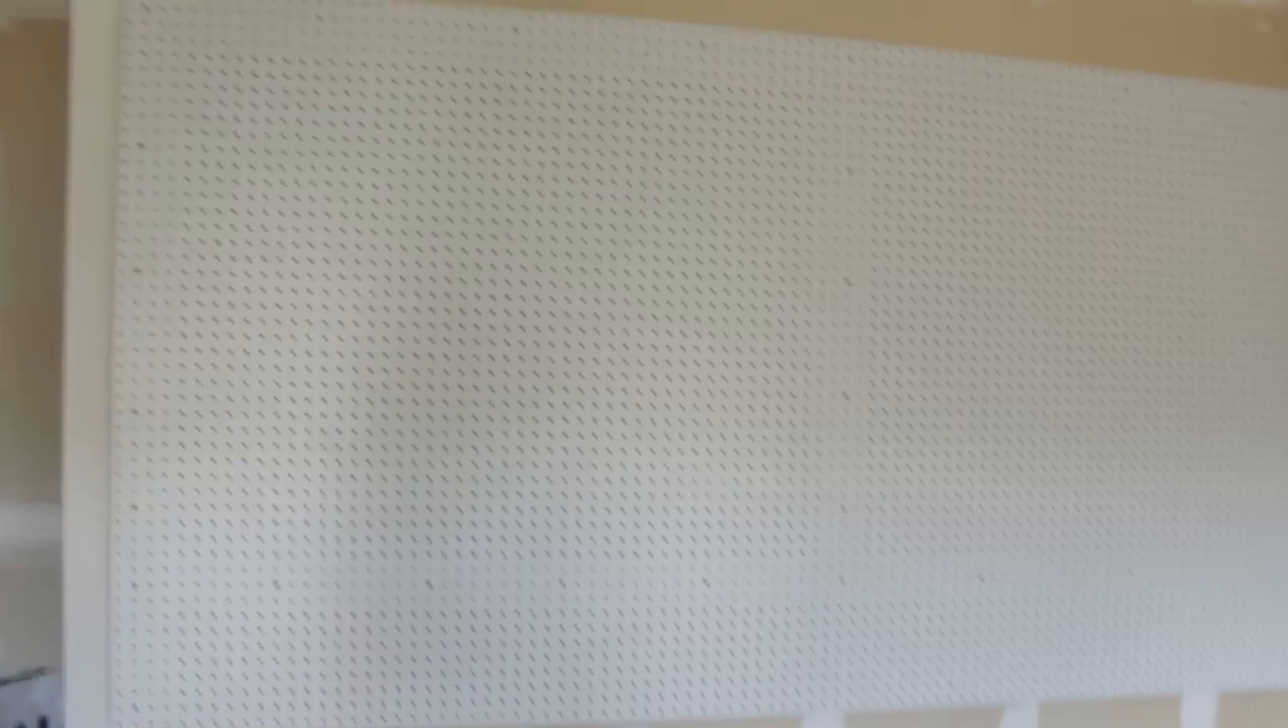All righty guys I got my pegboard installed it looks beautiful you guys can do it too it was super easy took about an hour.